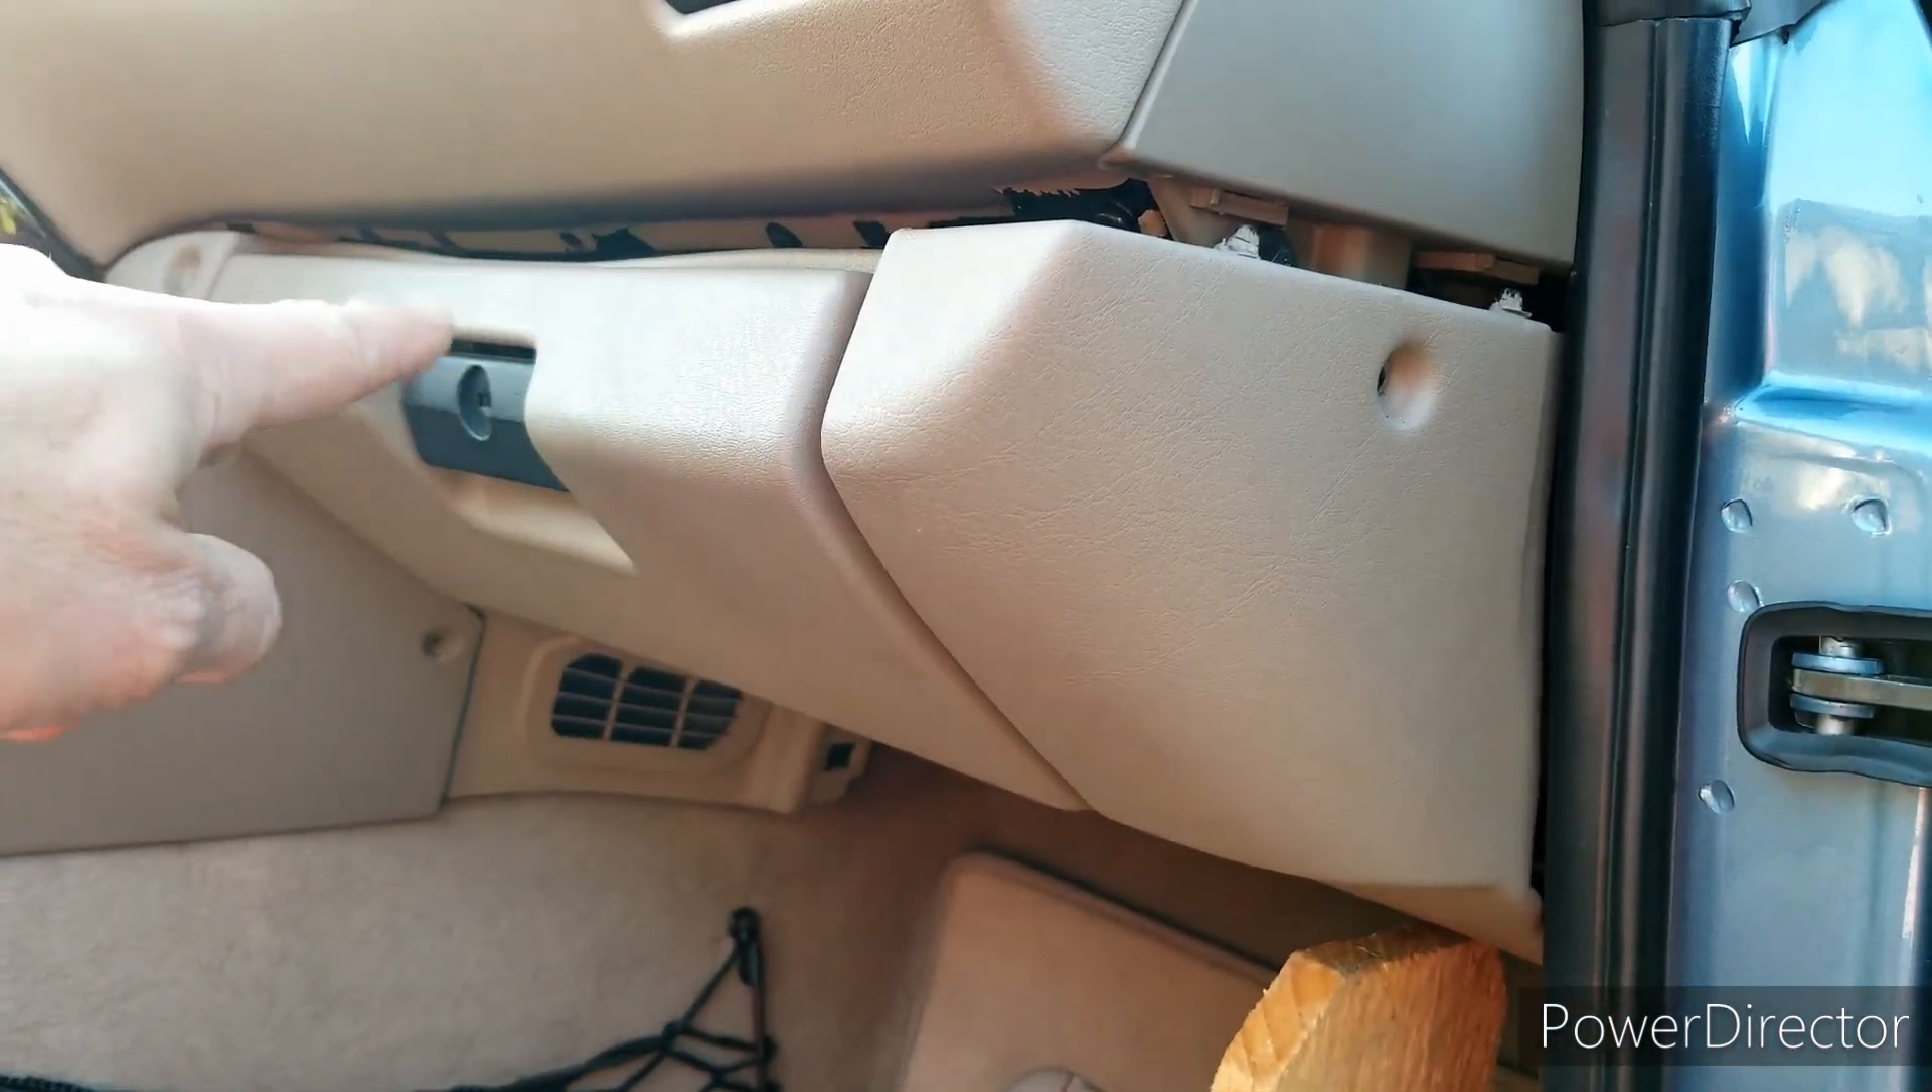You can see, obviously, there's a big gap between it and the rest of the dash, and I'm ready to take it out, which is going to be kind of tough.